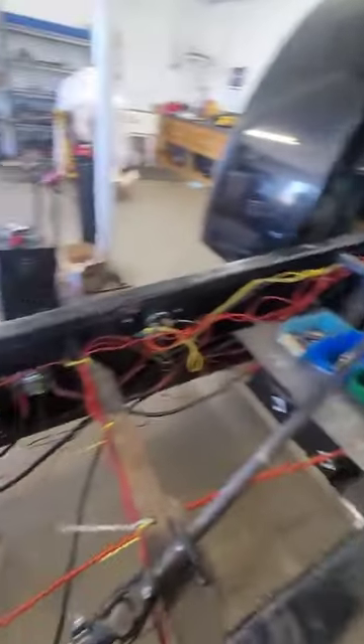I just ran that and adjusted it and I'm working on some of the wiring still as it is still a mess.